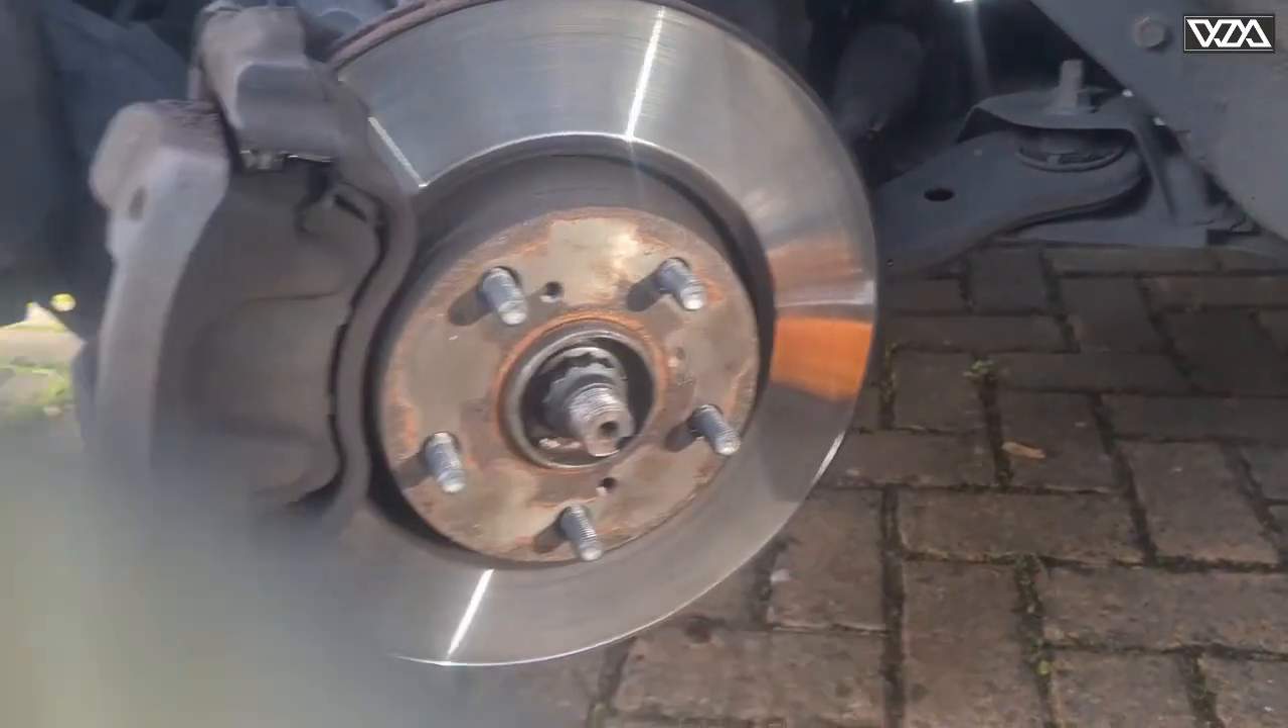Okay so I just removed the front wheel of this side because it's gonna be actually easier to access the bolt from underneath the car just right there.